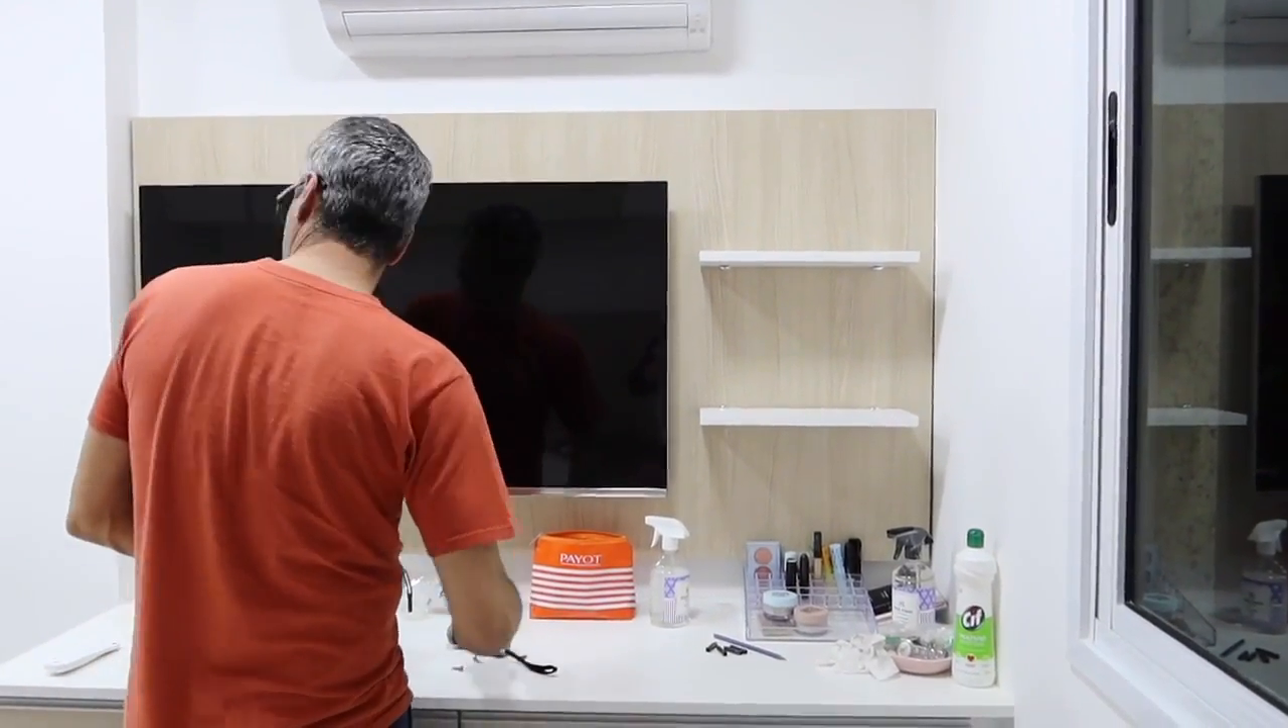Agora sim TV no lugar As prateleiras no lugar.